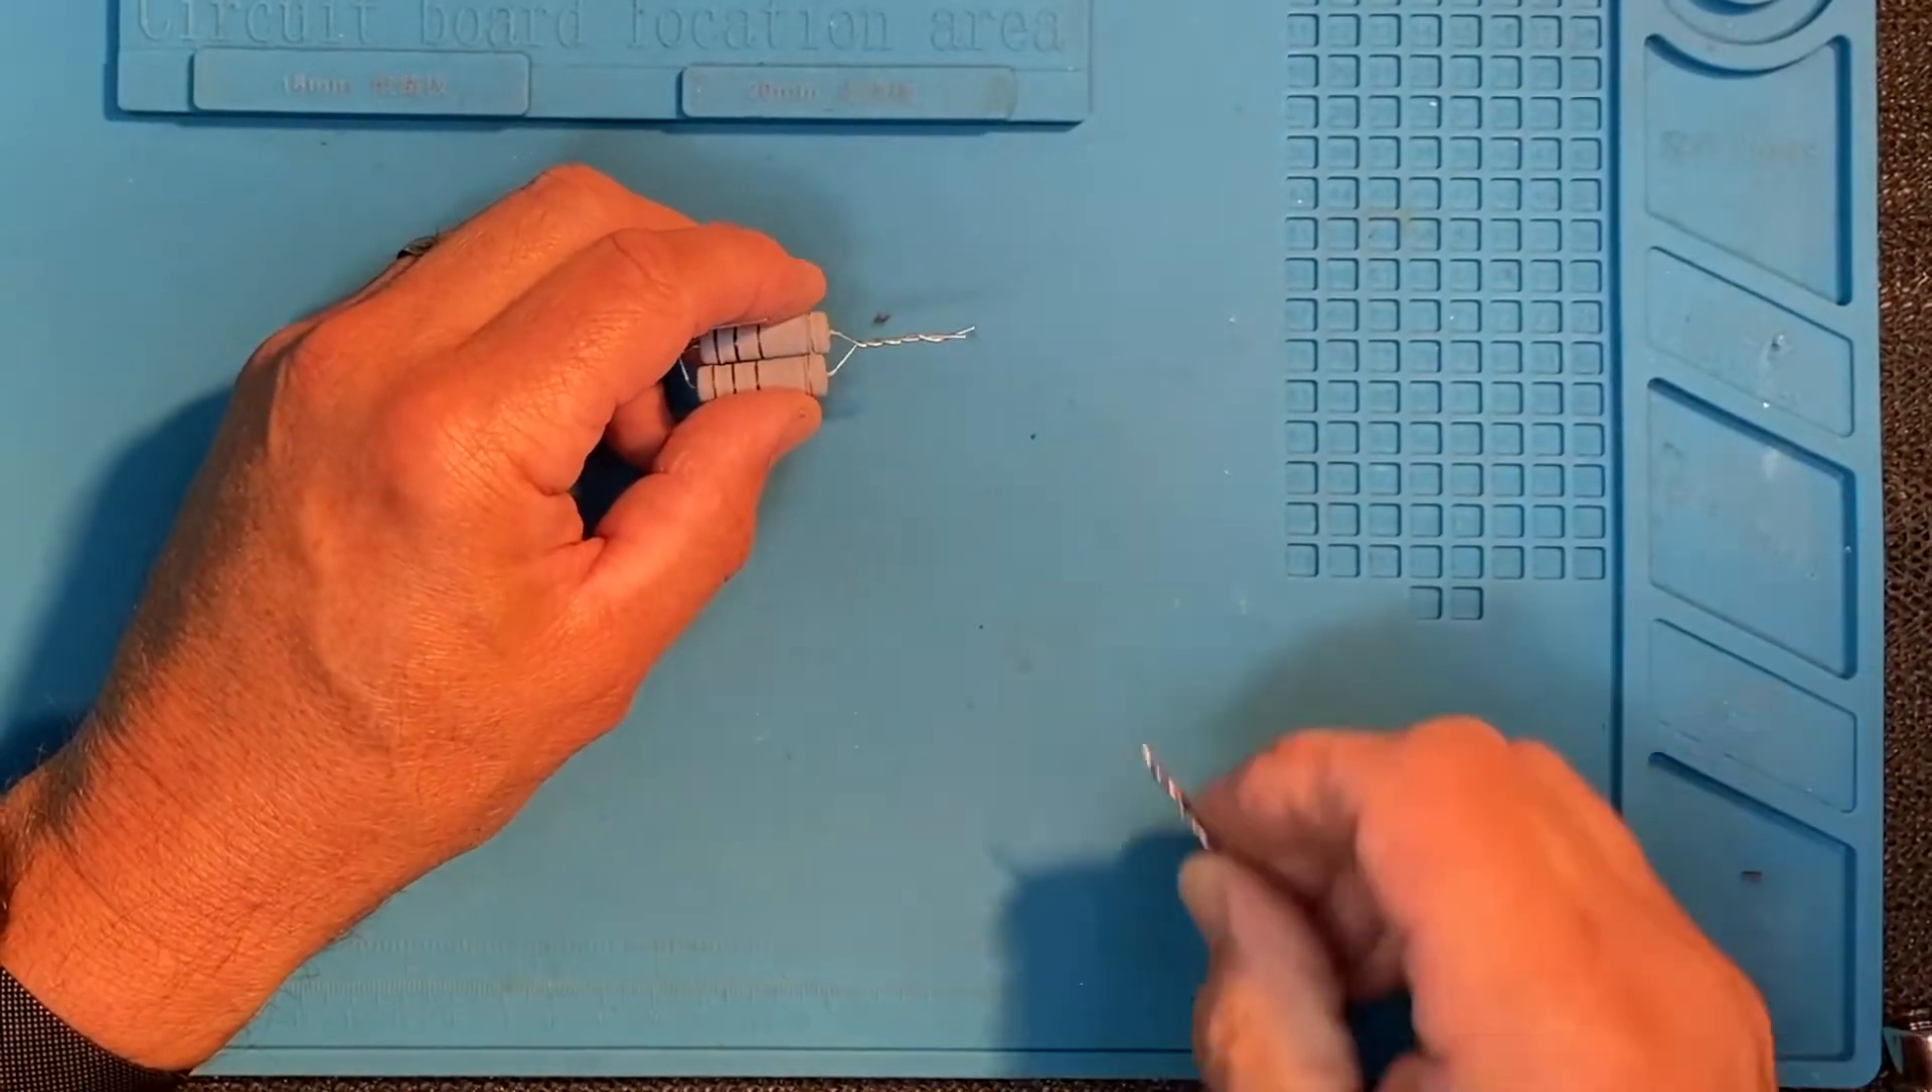I've twisted together the wires on the two resistors.